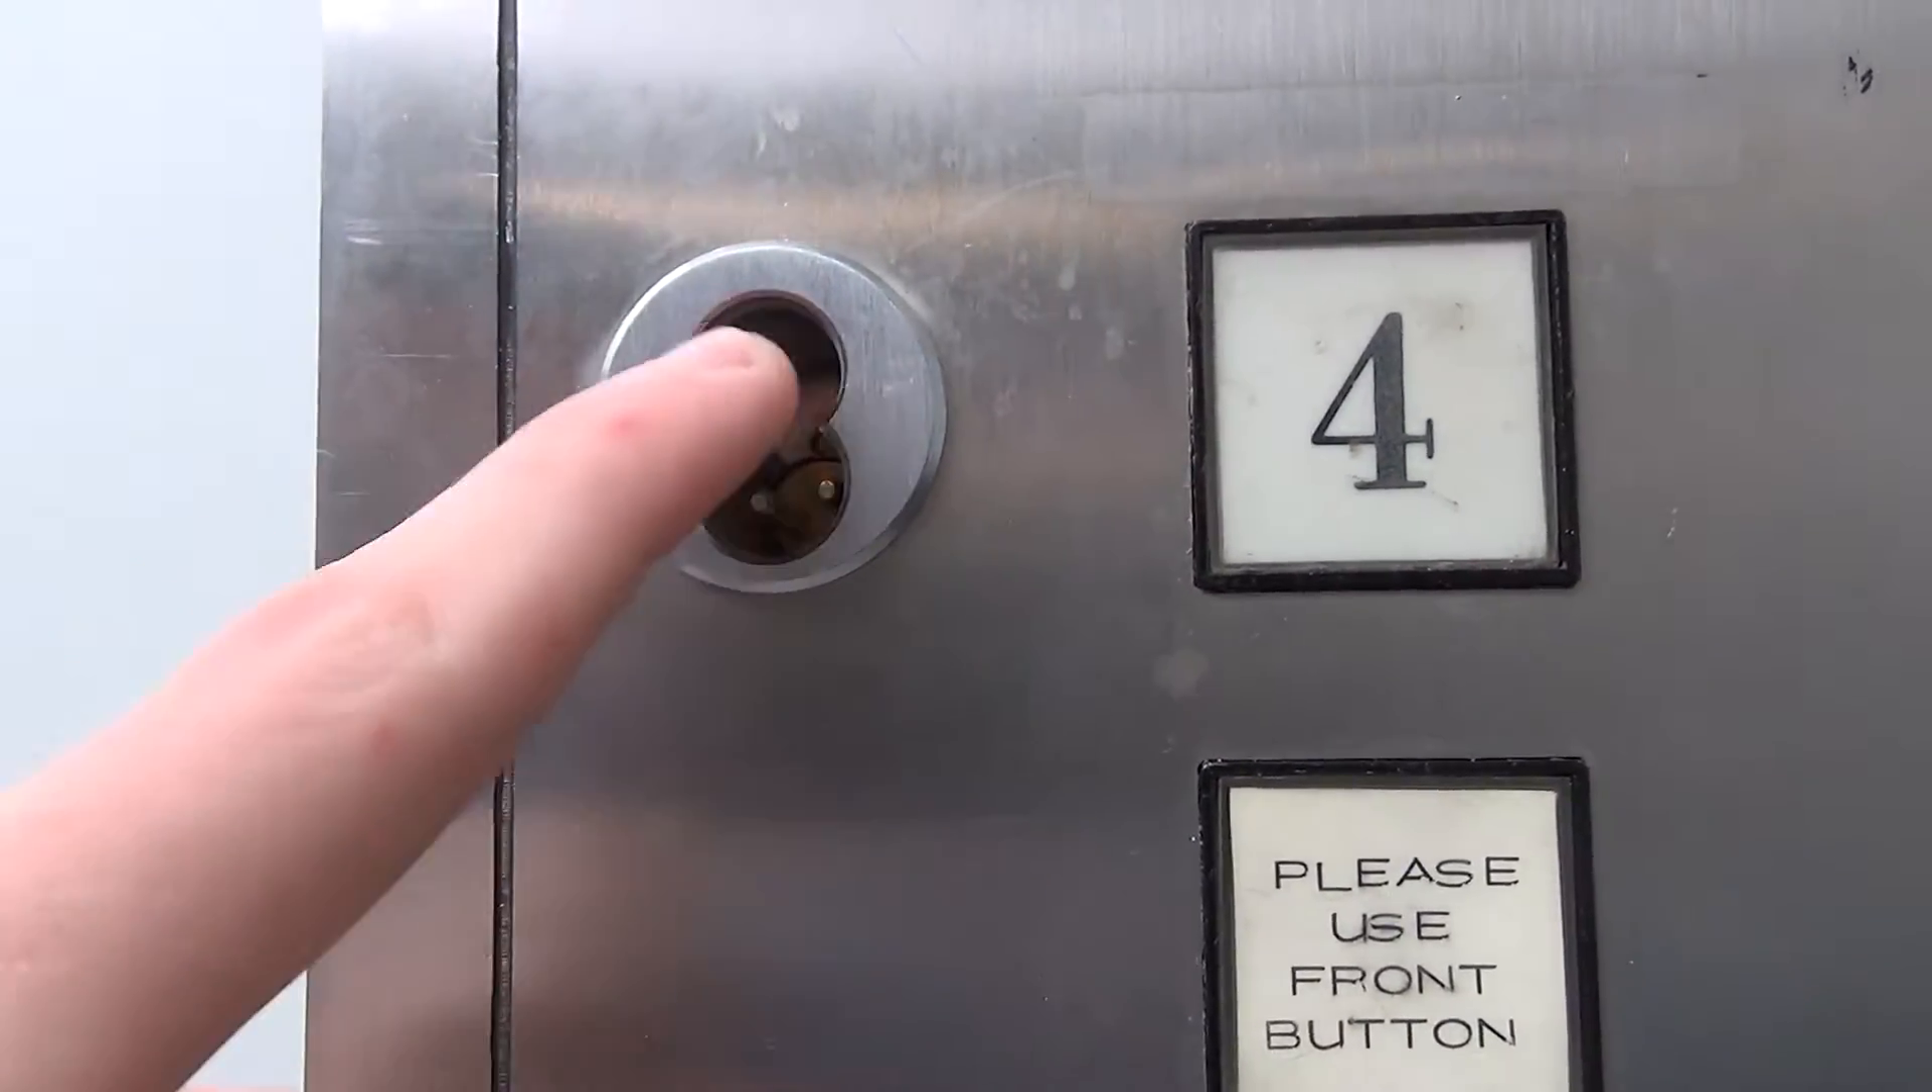Up here on the fourth floor you can see we have an empty best lock there's no core in there but we'll be fixing that shortly.